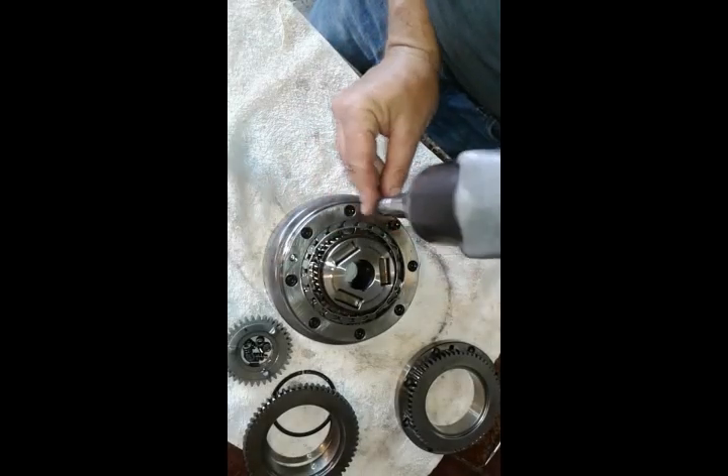Now we got all these five millimeter allen heads that we gotta take off or i use my air gun to make it easy.